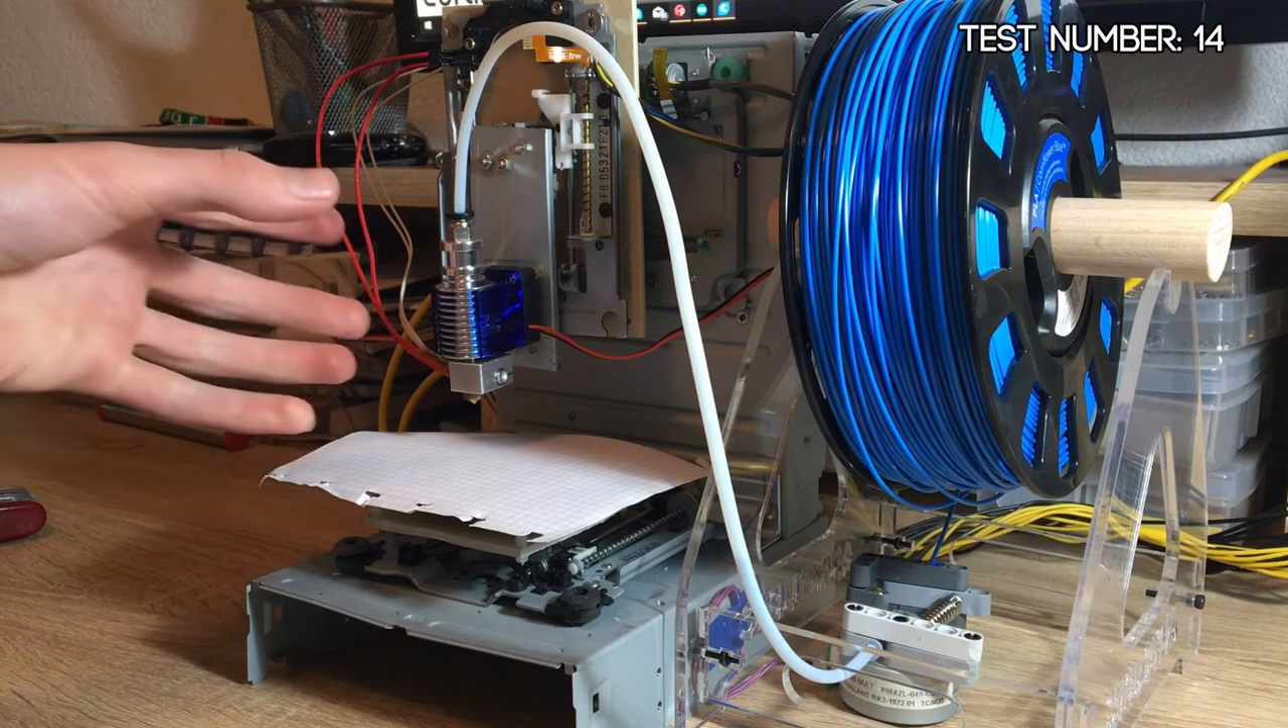Okay, so I've now attached the new hotend, and the major difference is that it has this fan.